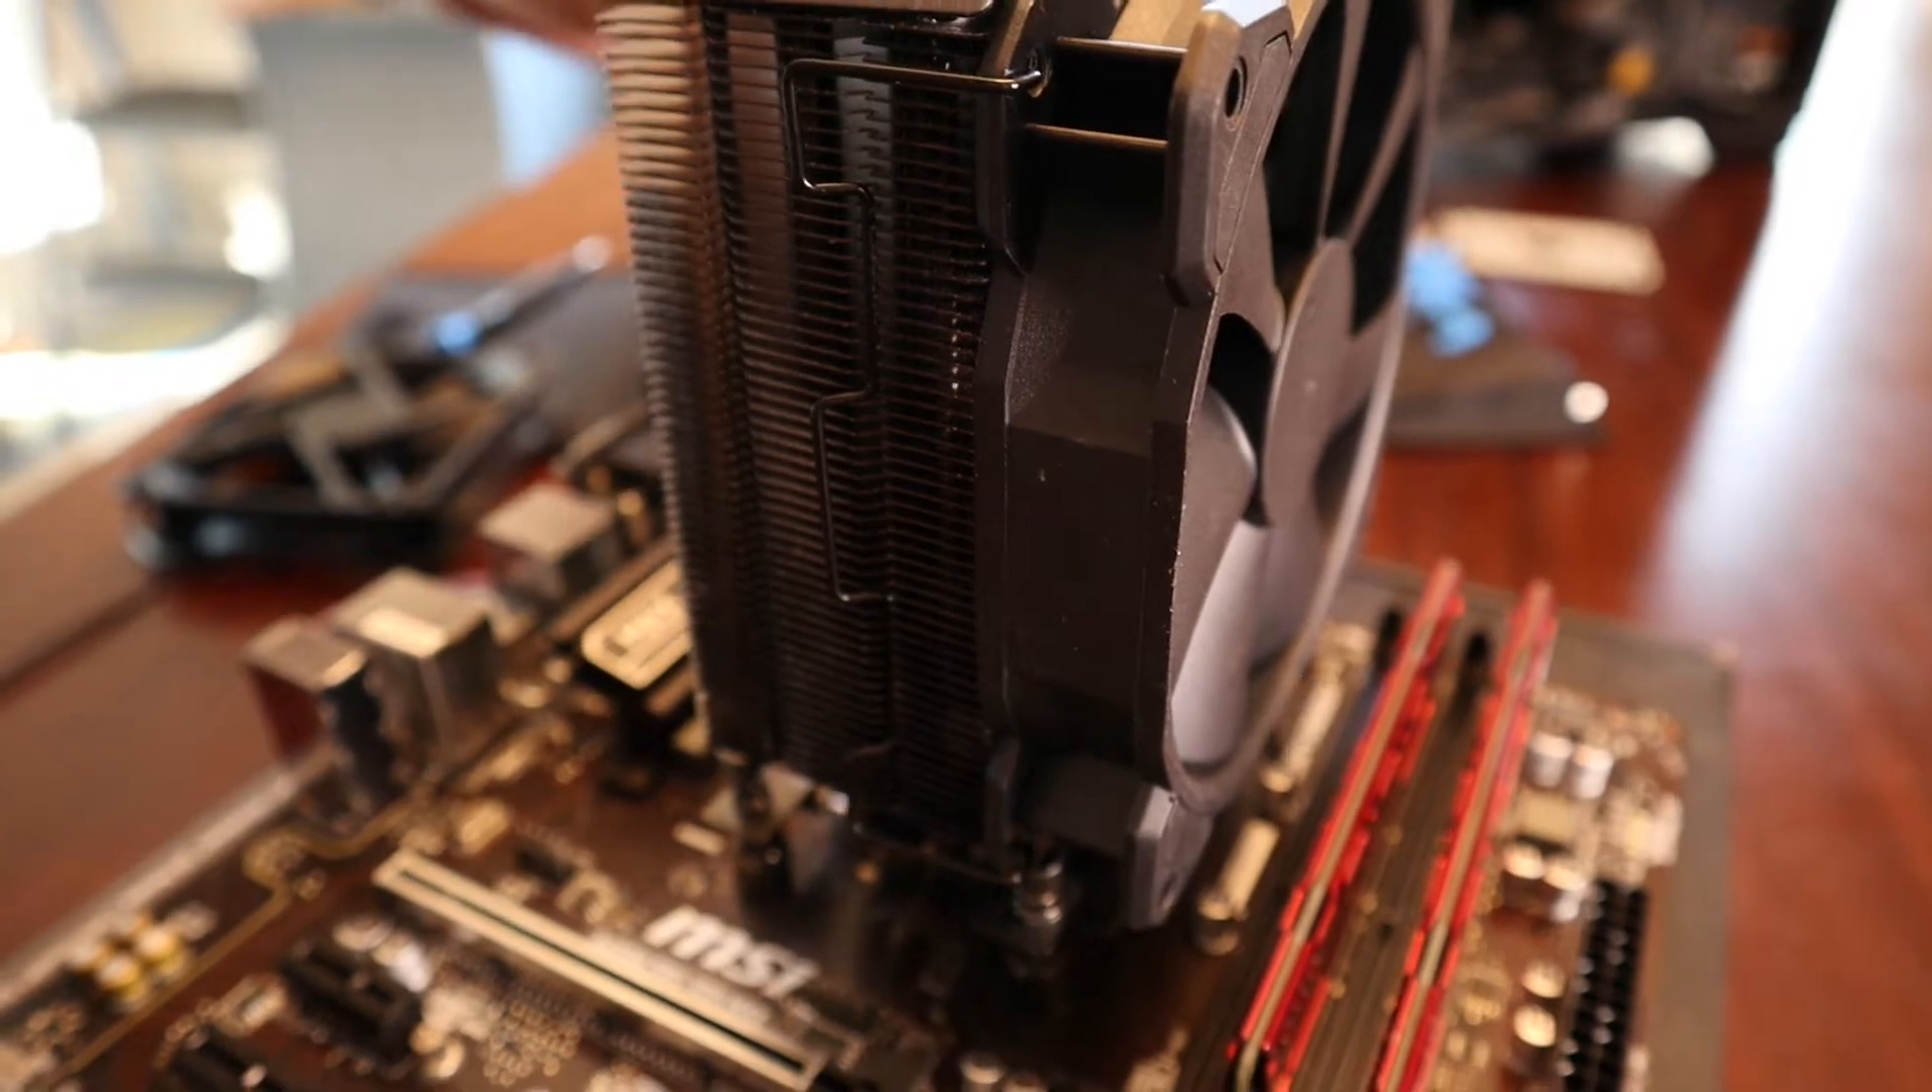So right now that fan is installed.